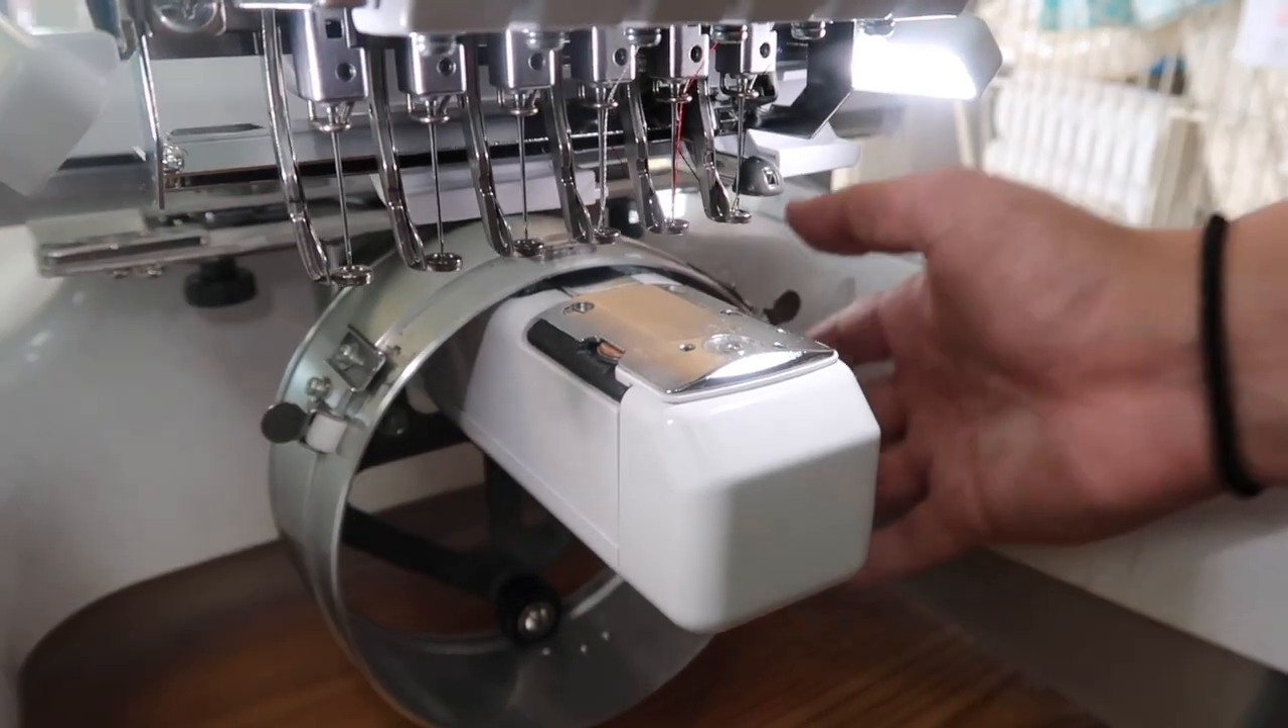We've already put our adapter on.